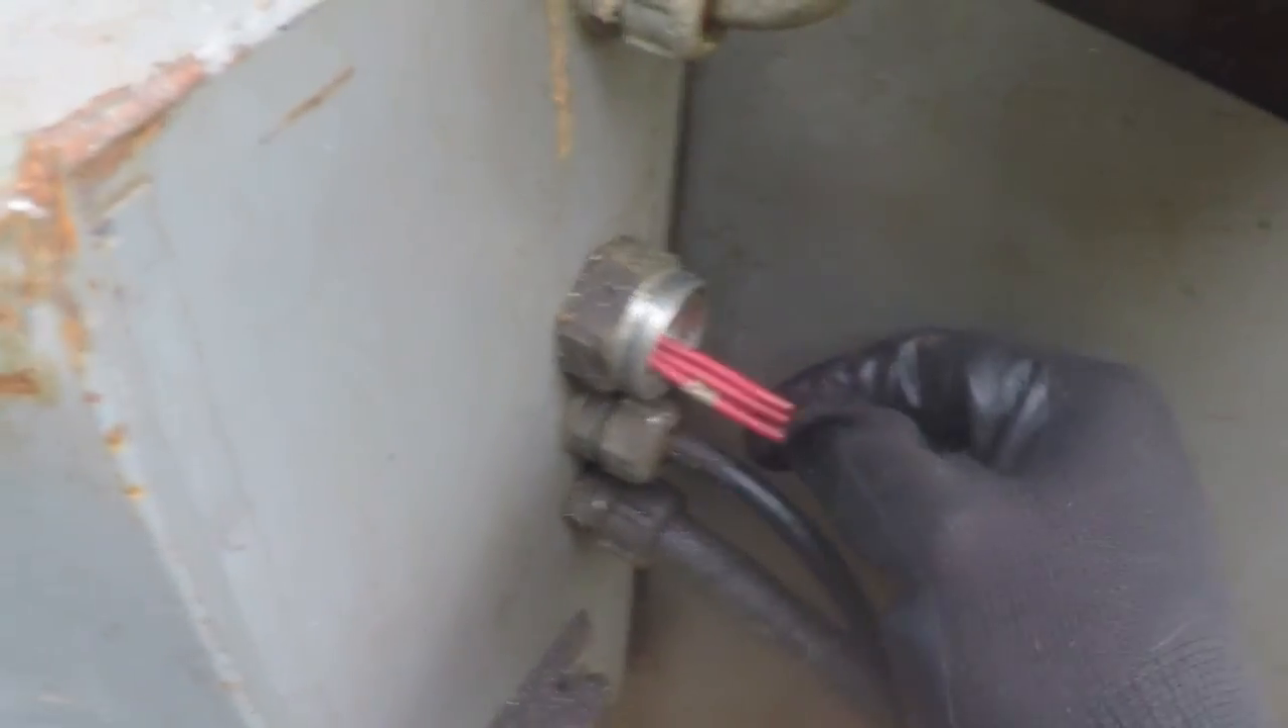I was able to pull all the wires out except for these three here.